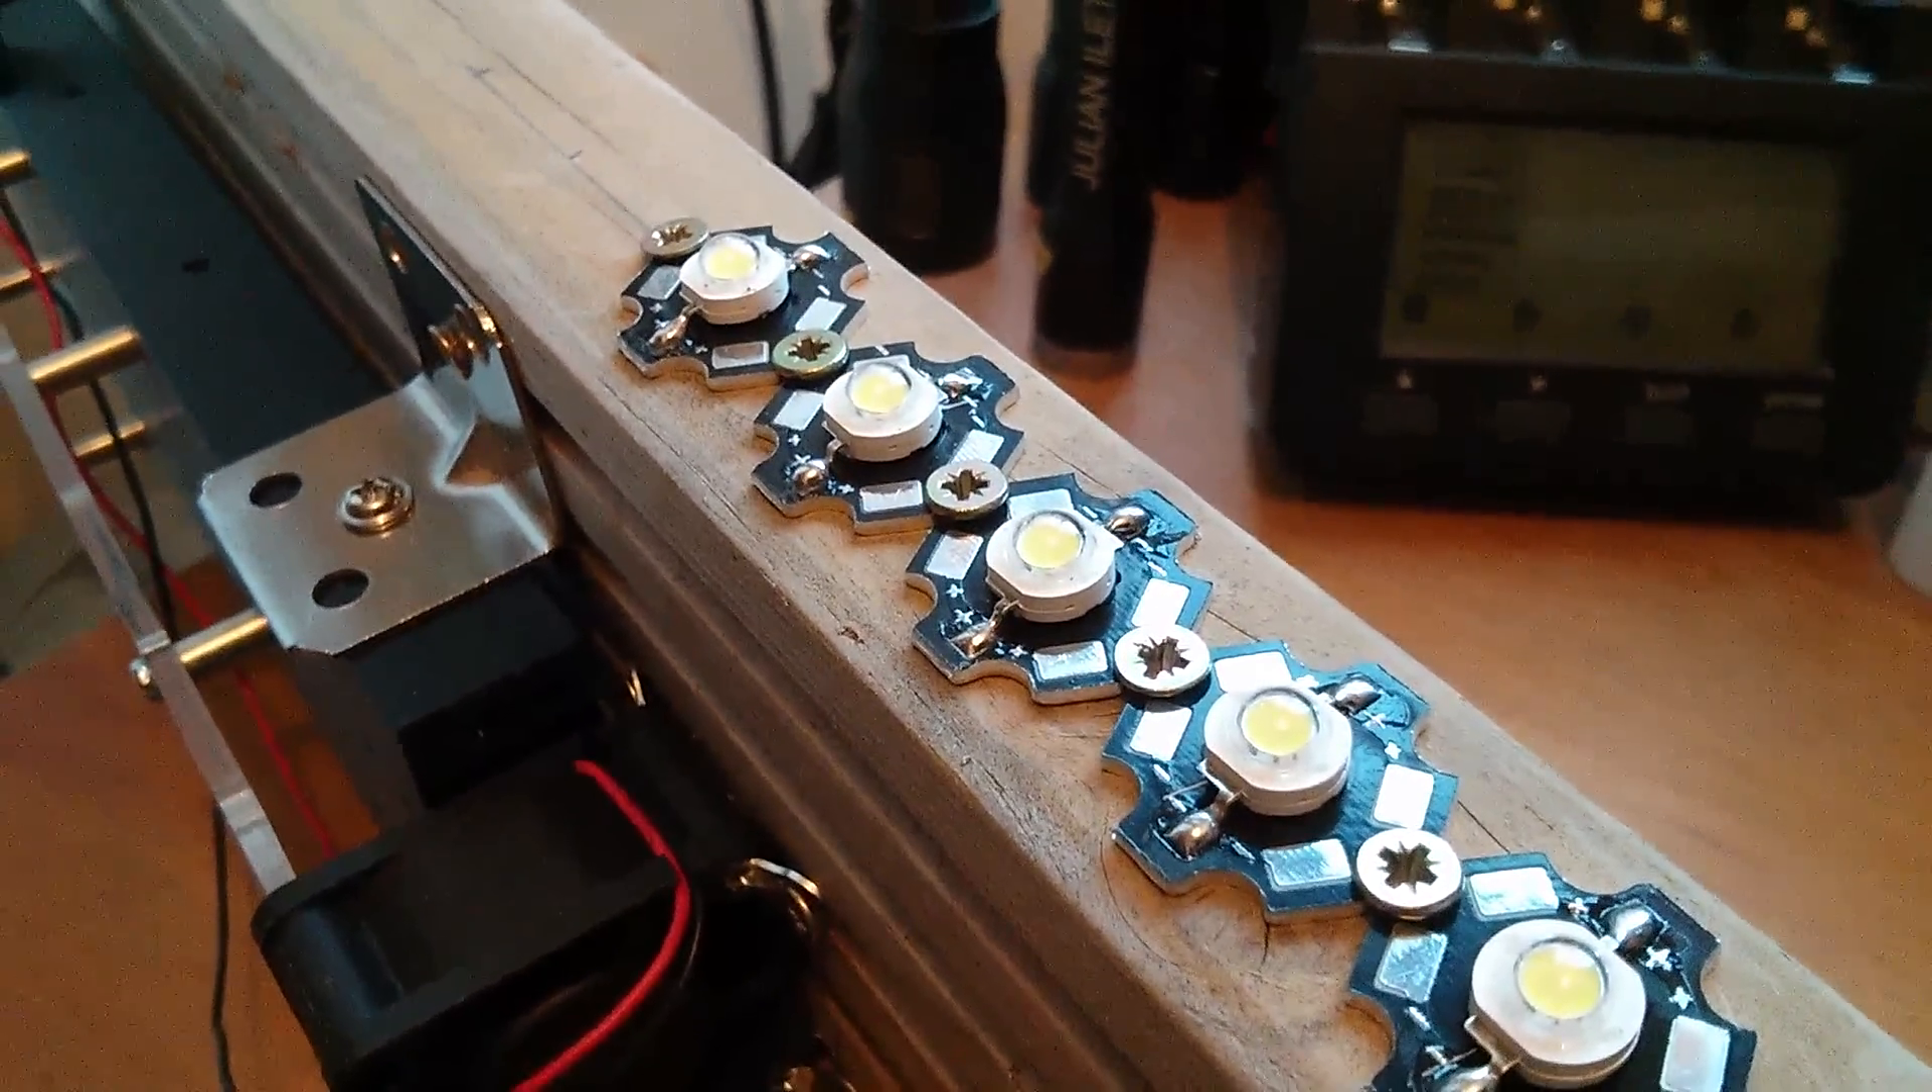And to keep the number of screws to a minimum I've put a screw between each pair of 3 Watt LEDs.